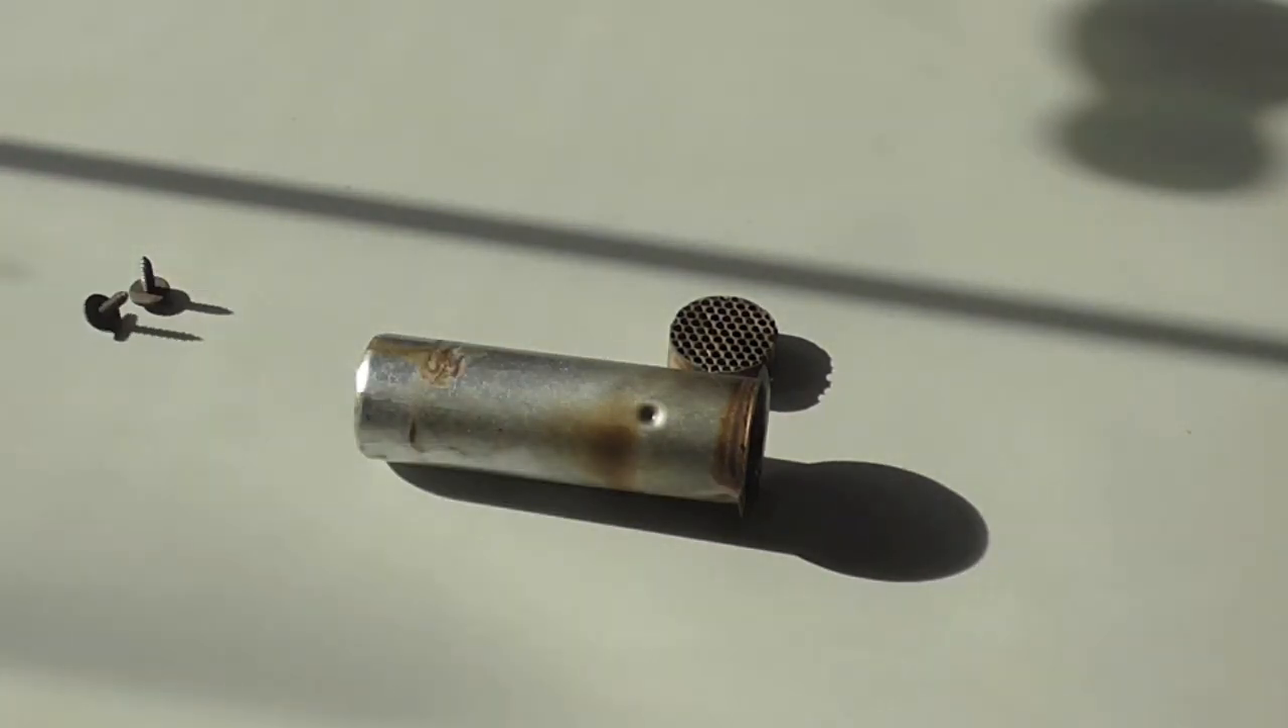Okay, I took the two screws off here.